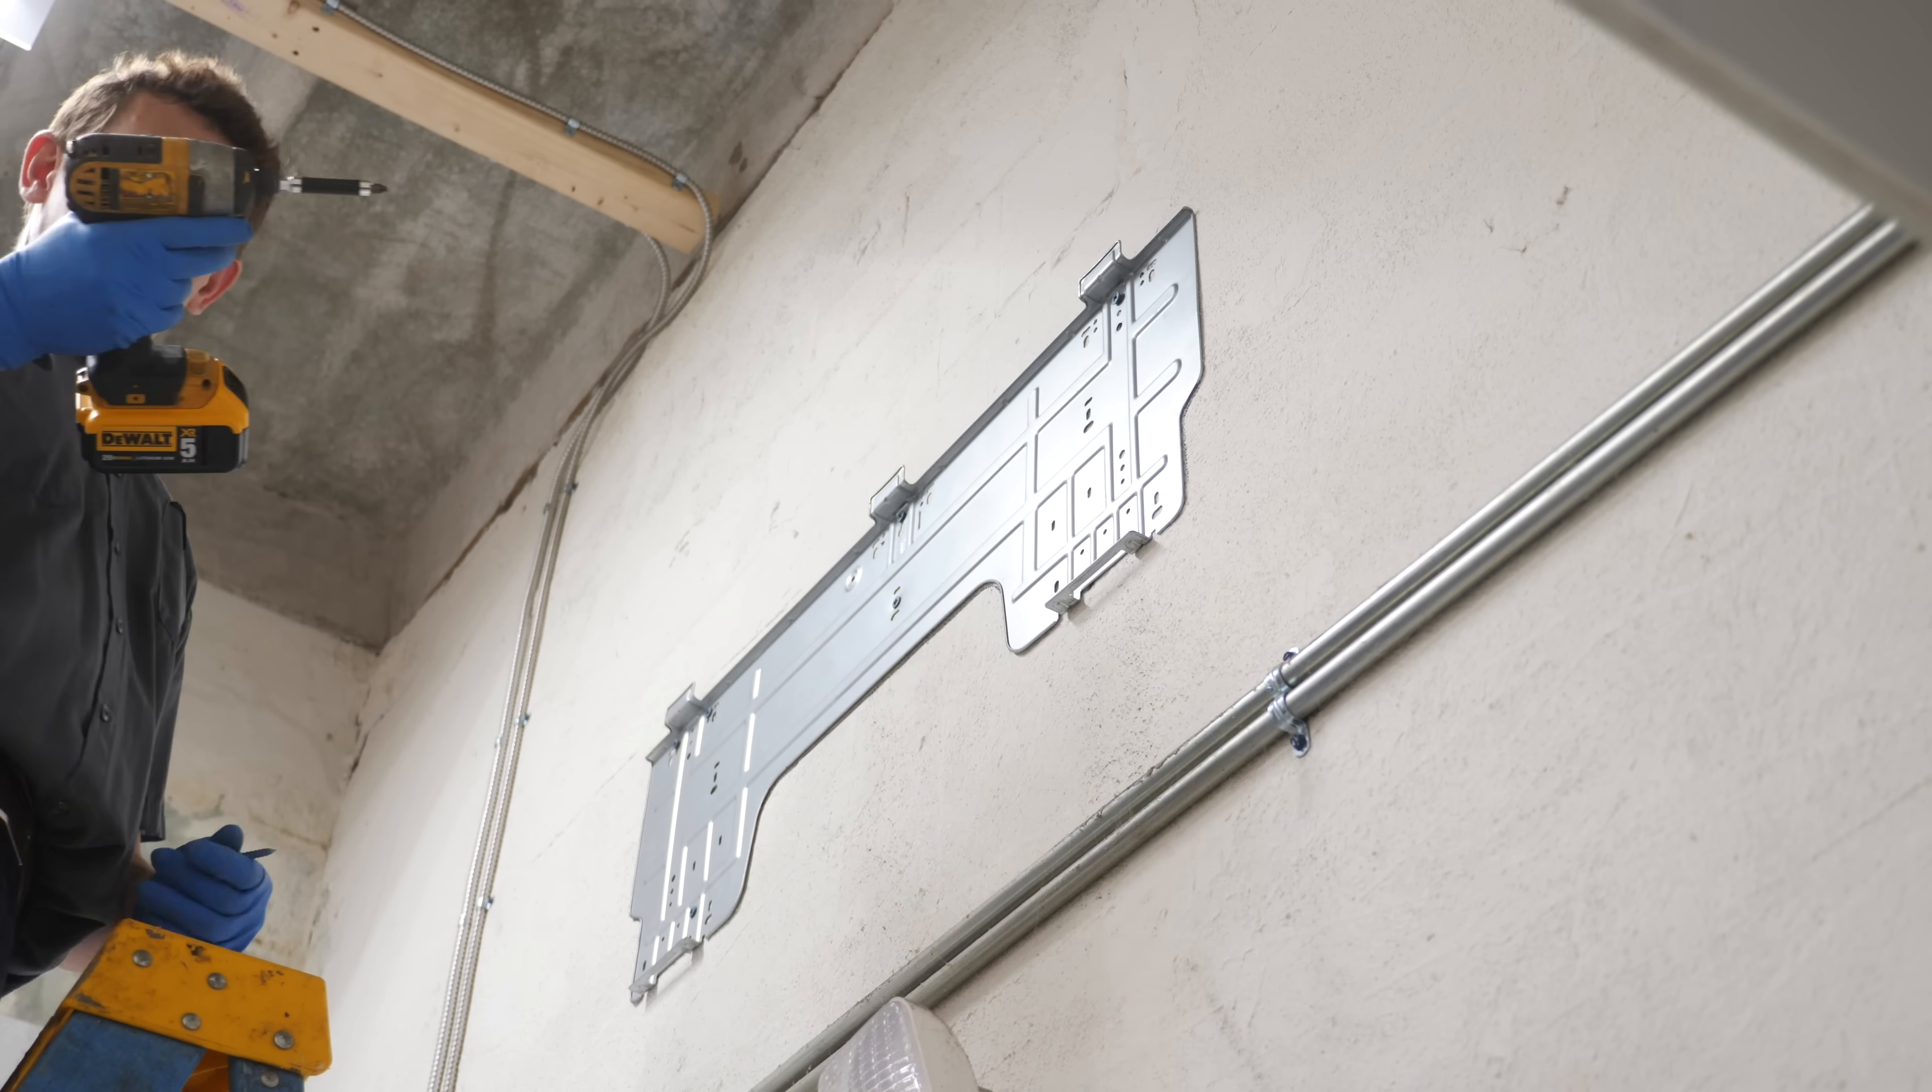So that said, this process was extremely simple and is definitely an easy DIY project if you're not in a commercial space. So after drilling the holes, we mounted the bracket using concrete anchors.